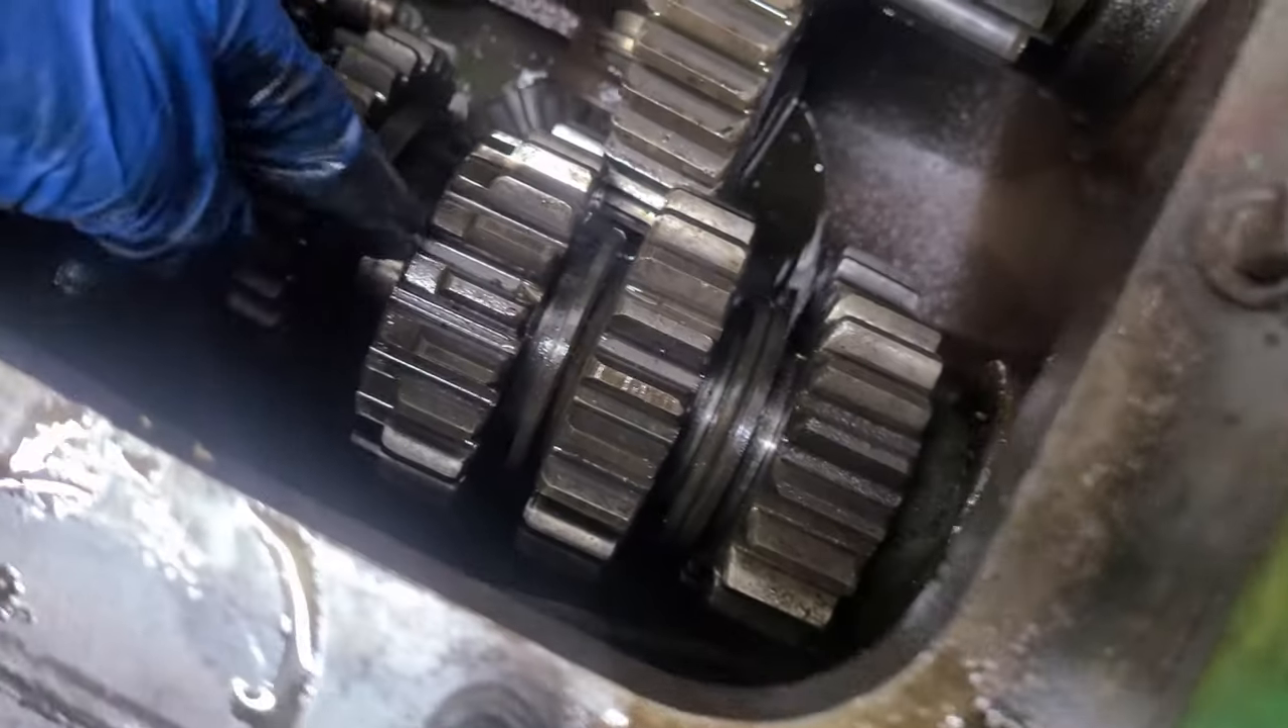You can see I've got the shaft started here I've got the gears on.